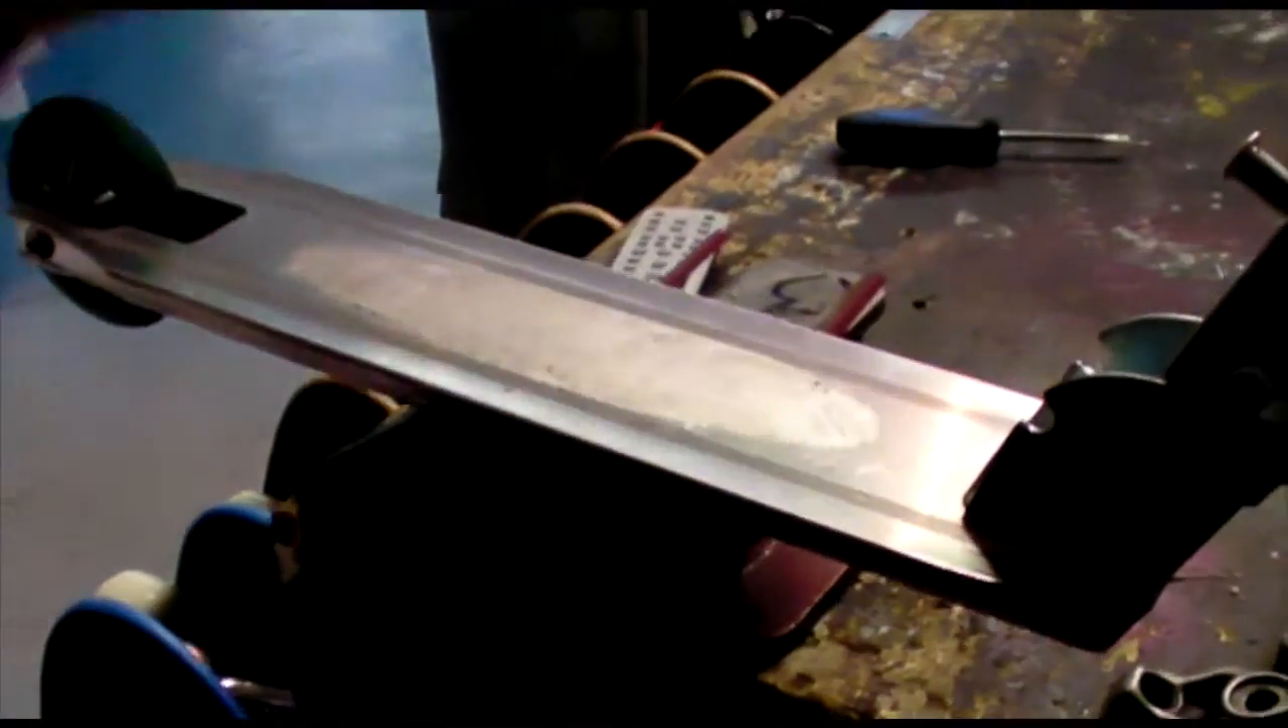Okay, so once you have your old grip tape off, it should be nice and smooth, just make sure you clear any stuff off there.